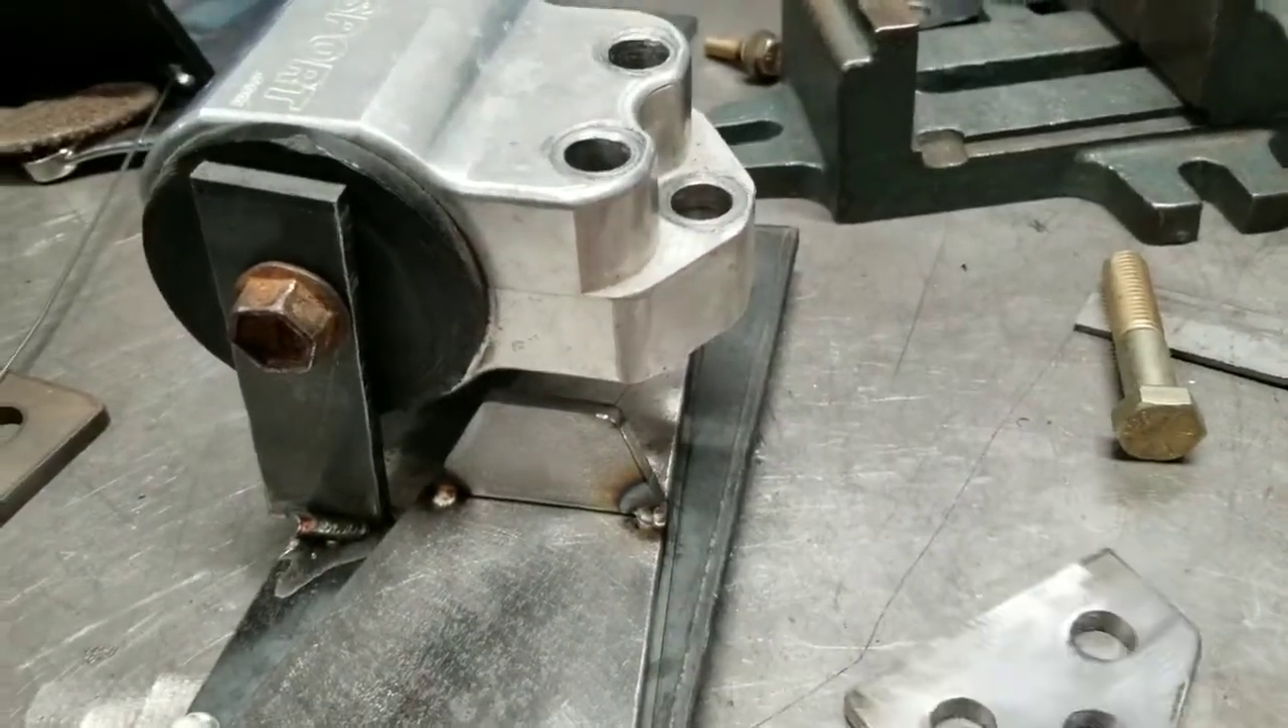This is the jig with the half port mount on you can see I just made a little plate there and I made a bracket for the bottom of this to hold it in place.